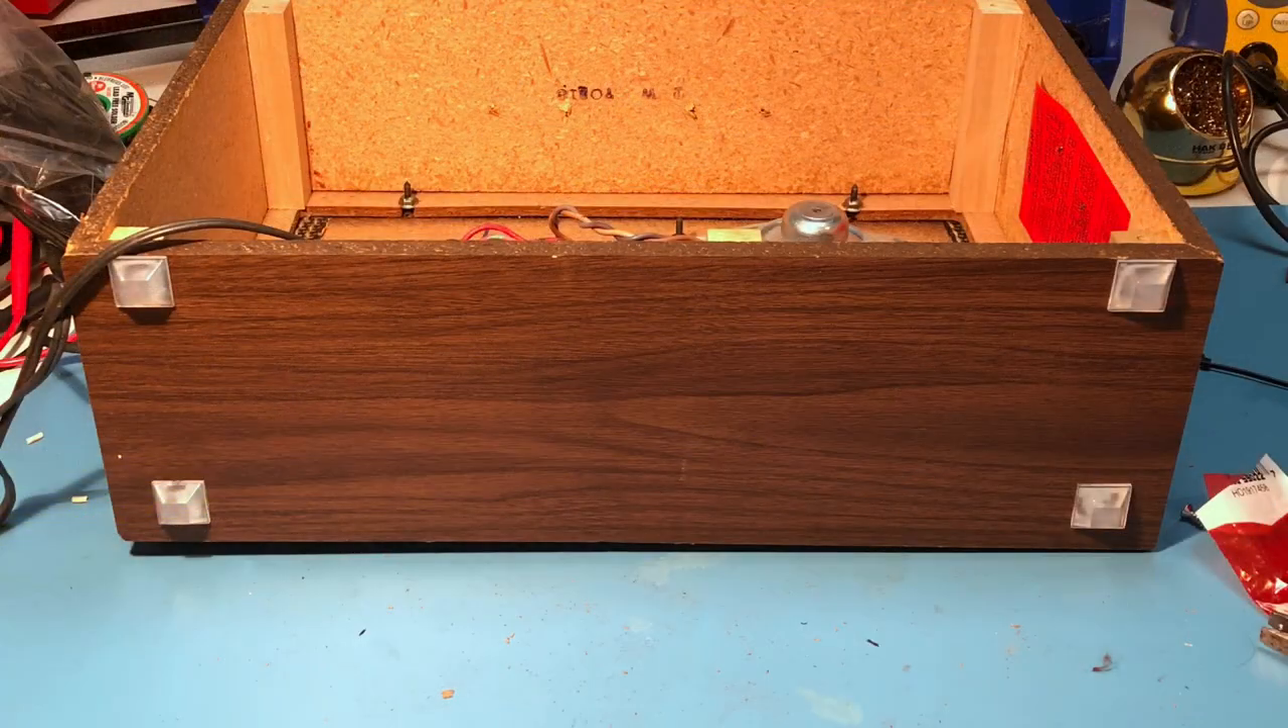I pulled the old tacks away and added four new rubber feet.